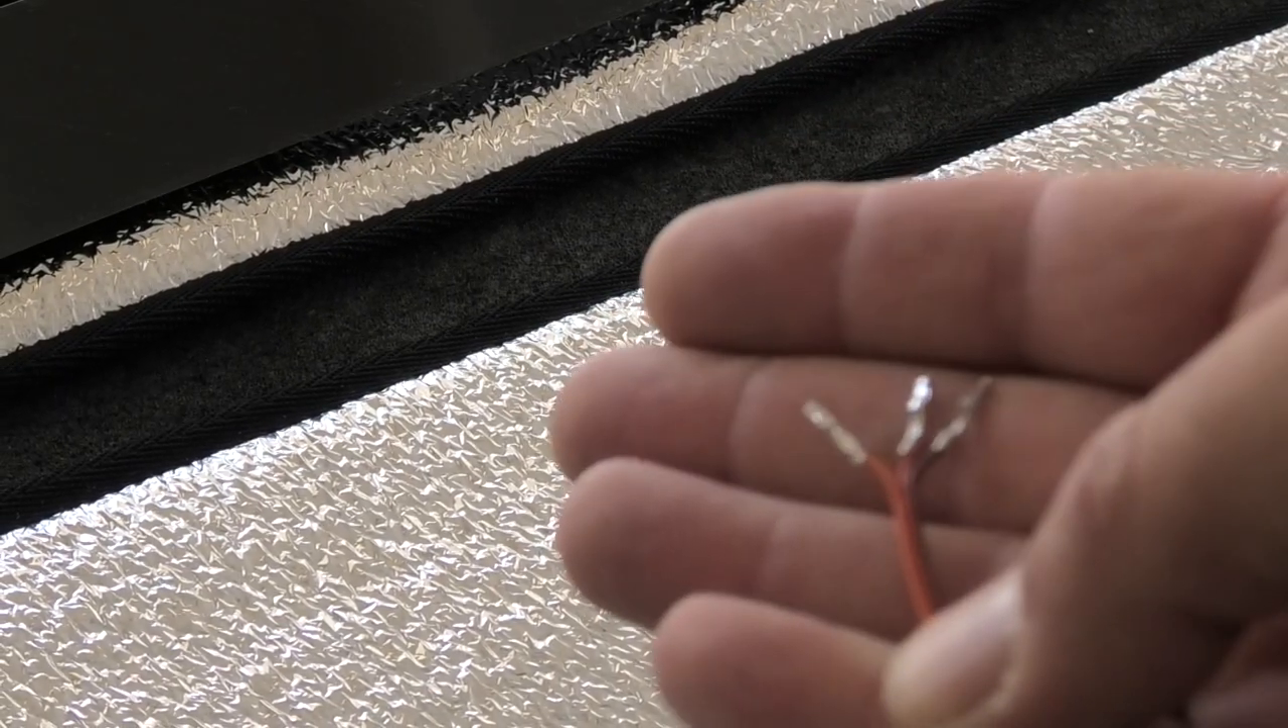We've got all the connectors on here.